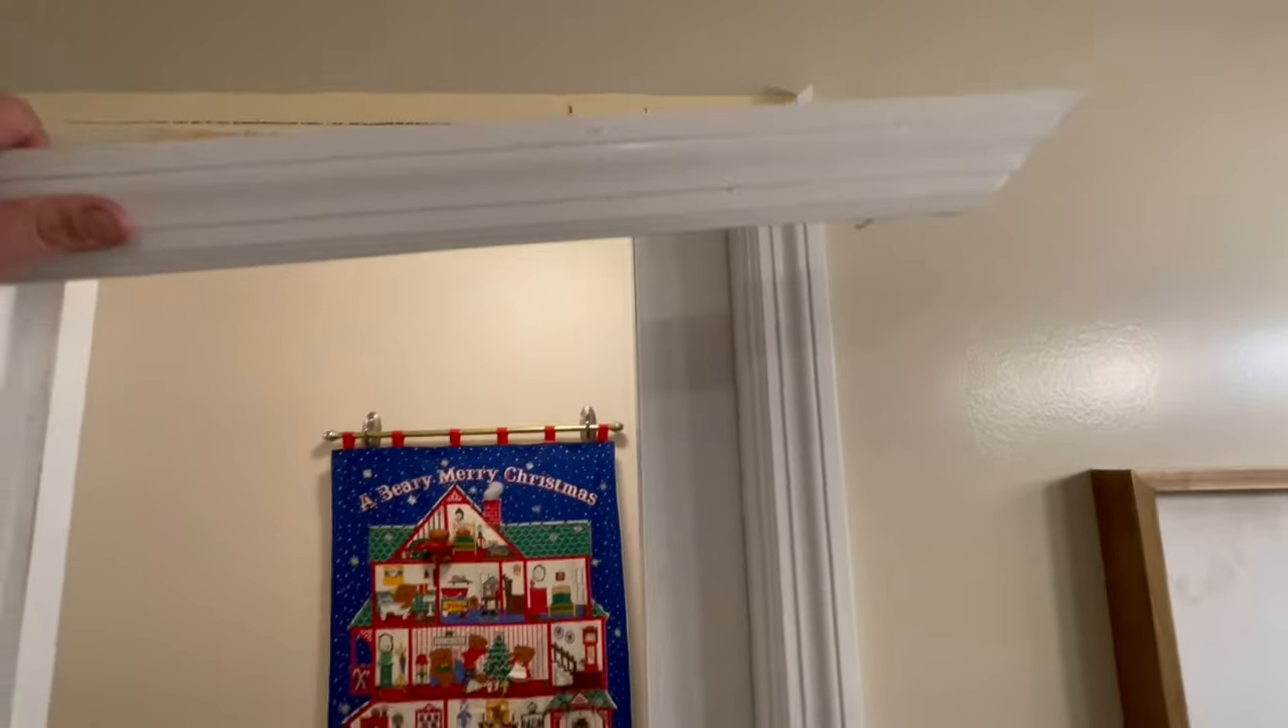So now all I got to do is put this top piece of trim back on and we're done.